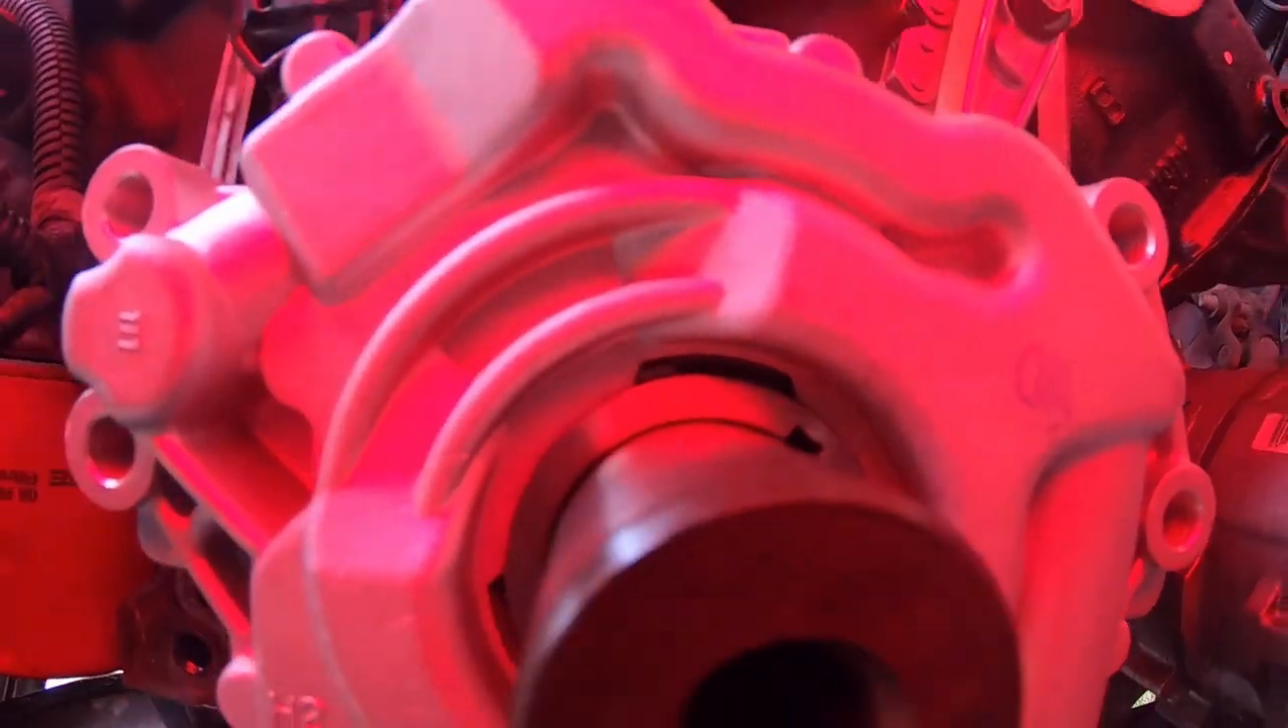You can see we've got our oil pump in place on our crank gear.